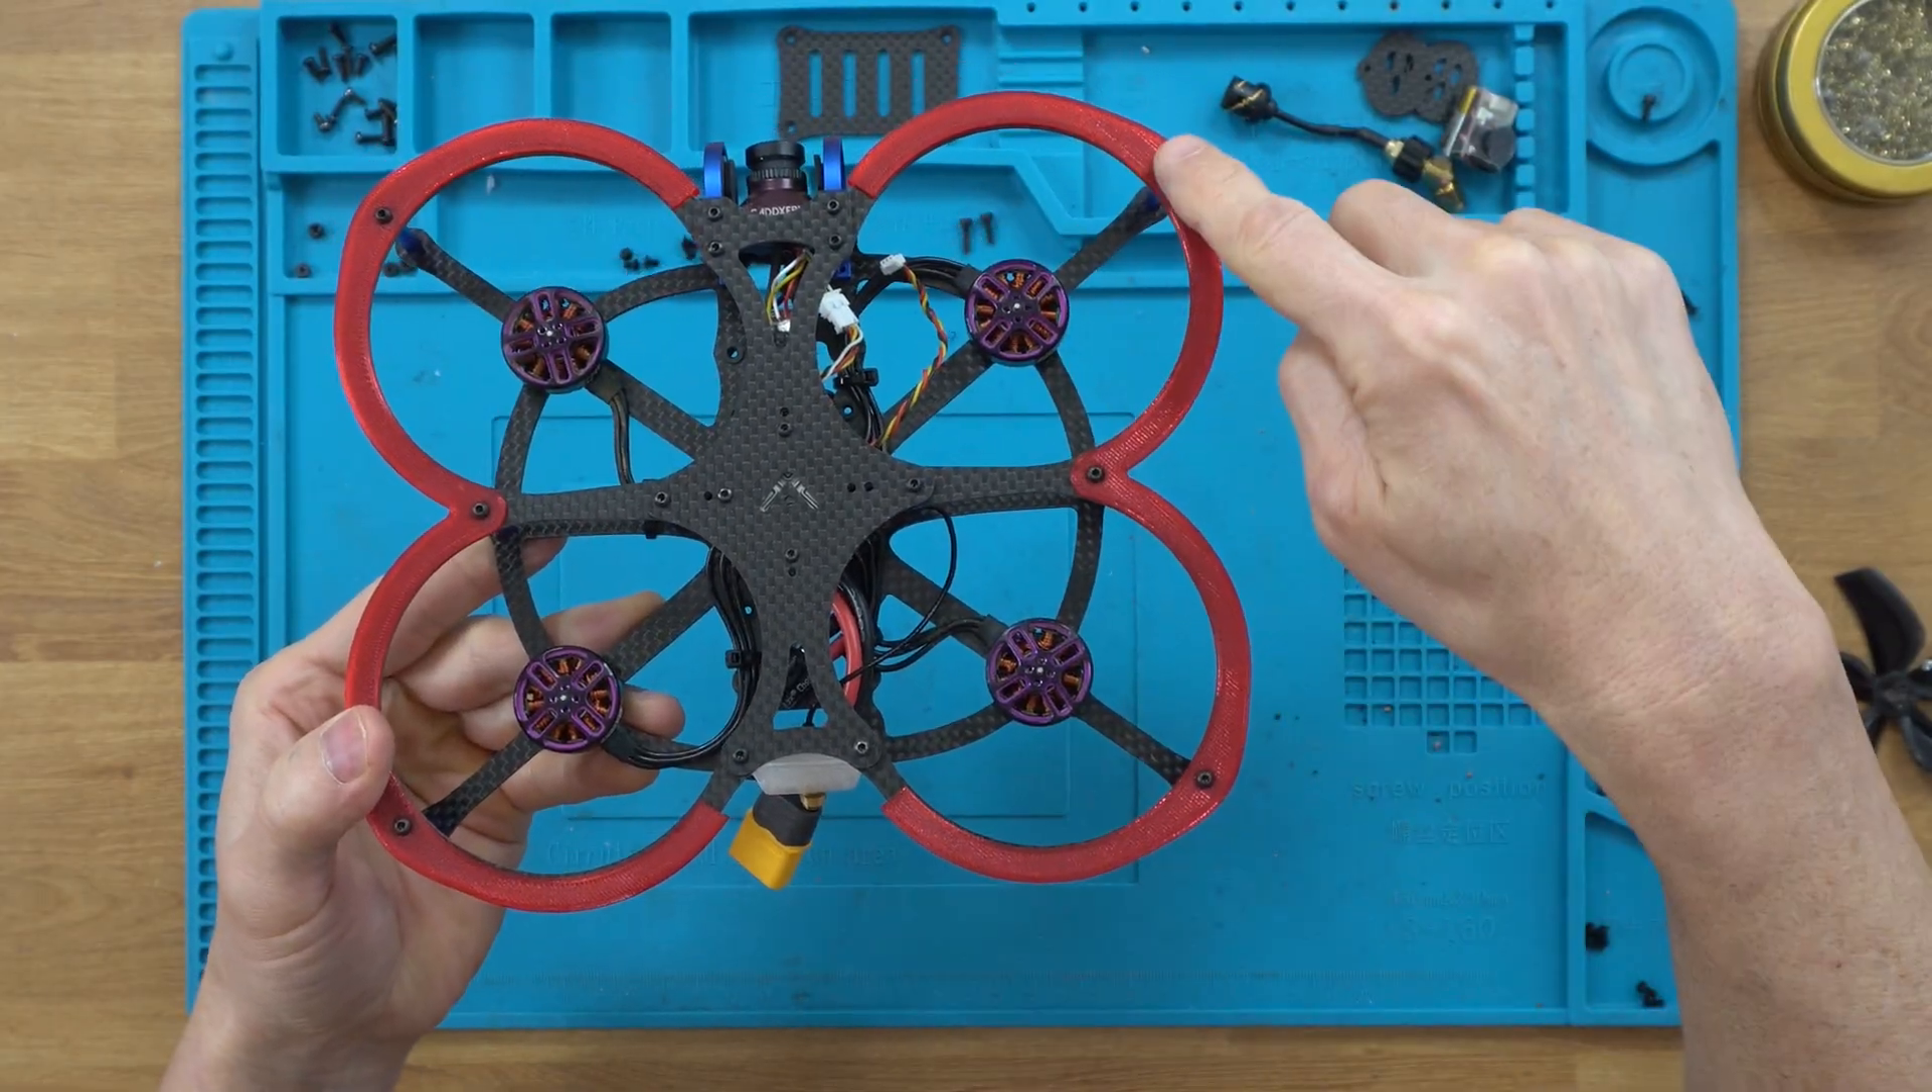All right so now we got the prop guards on and the bumpers here.